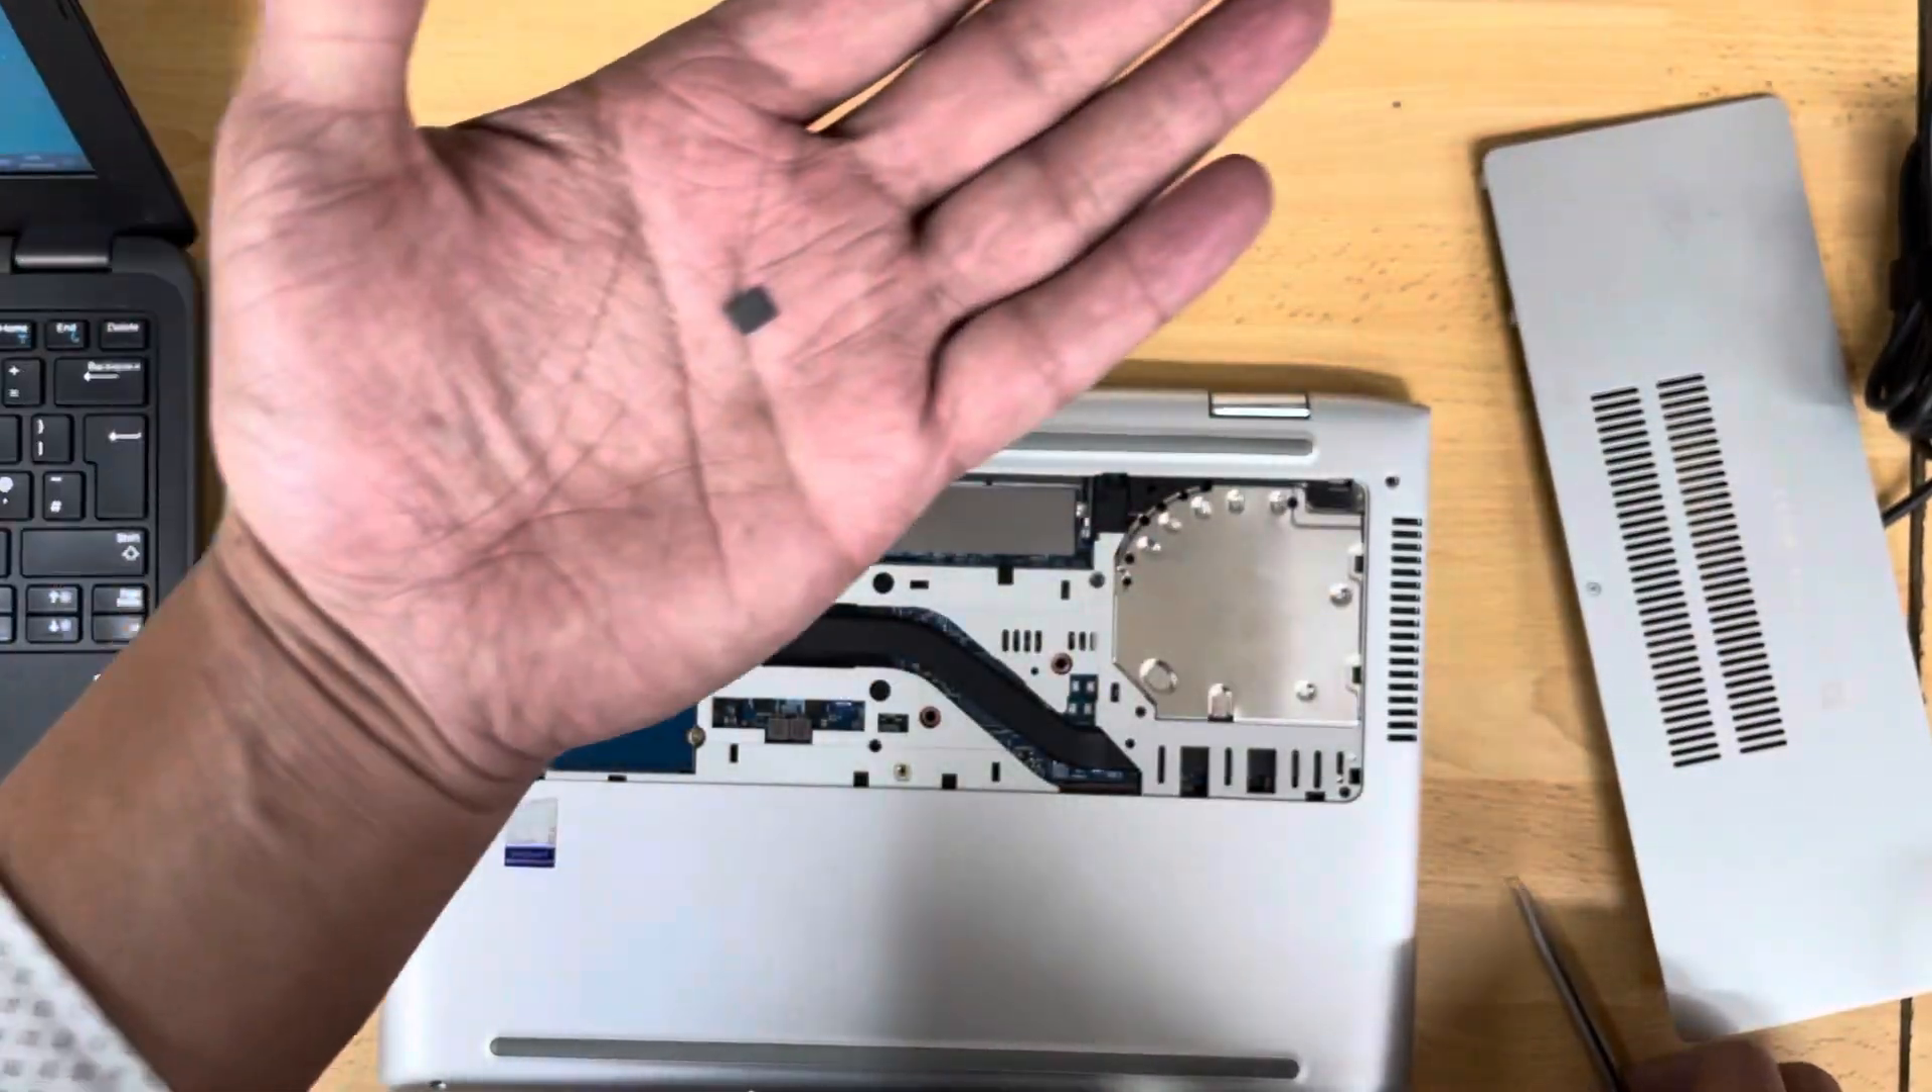I already removed the service door.